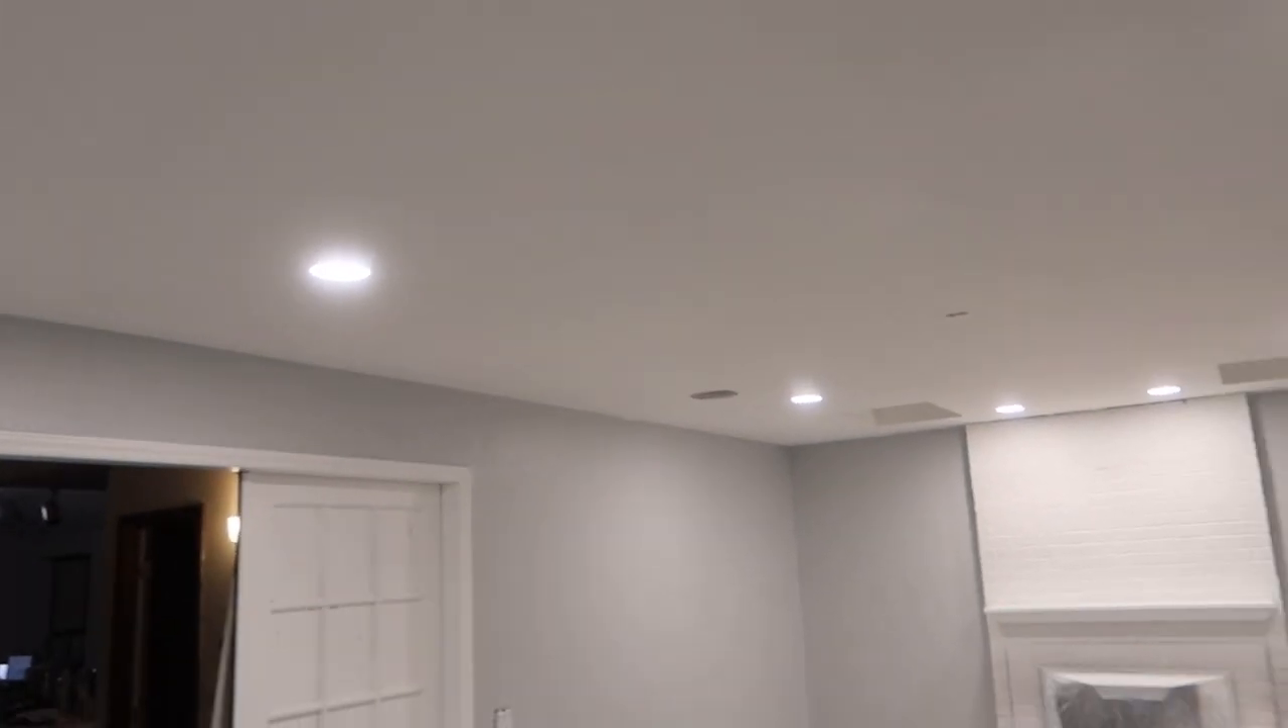We still need the molding. Oh yeah, and we still got to put crown molding in.